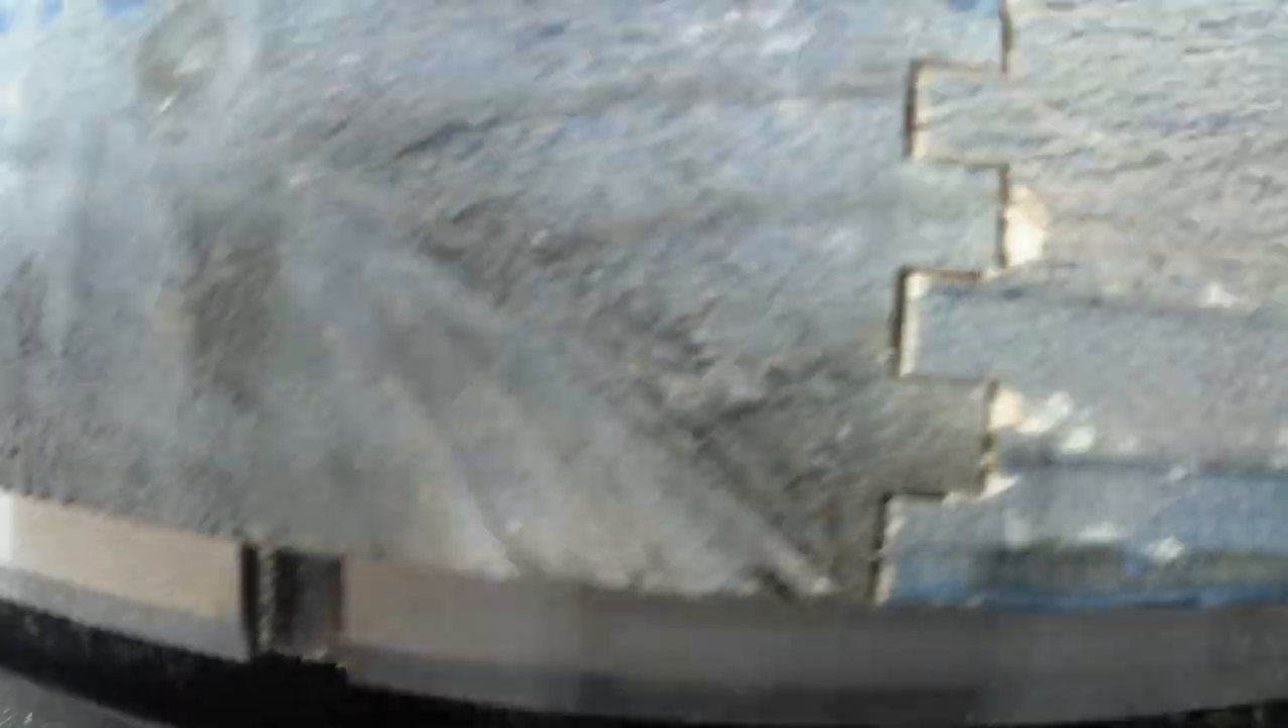All right, well, I have a little issues with the box joint there. As you can see, it's not closing in. We've got some serious gaps there.